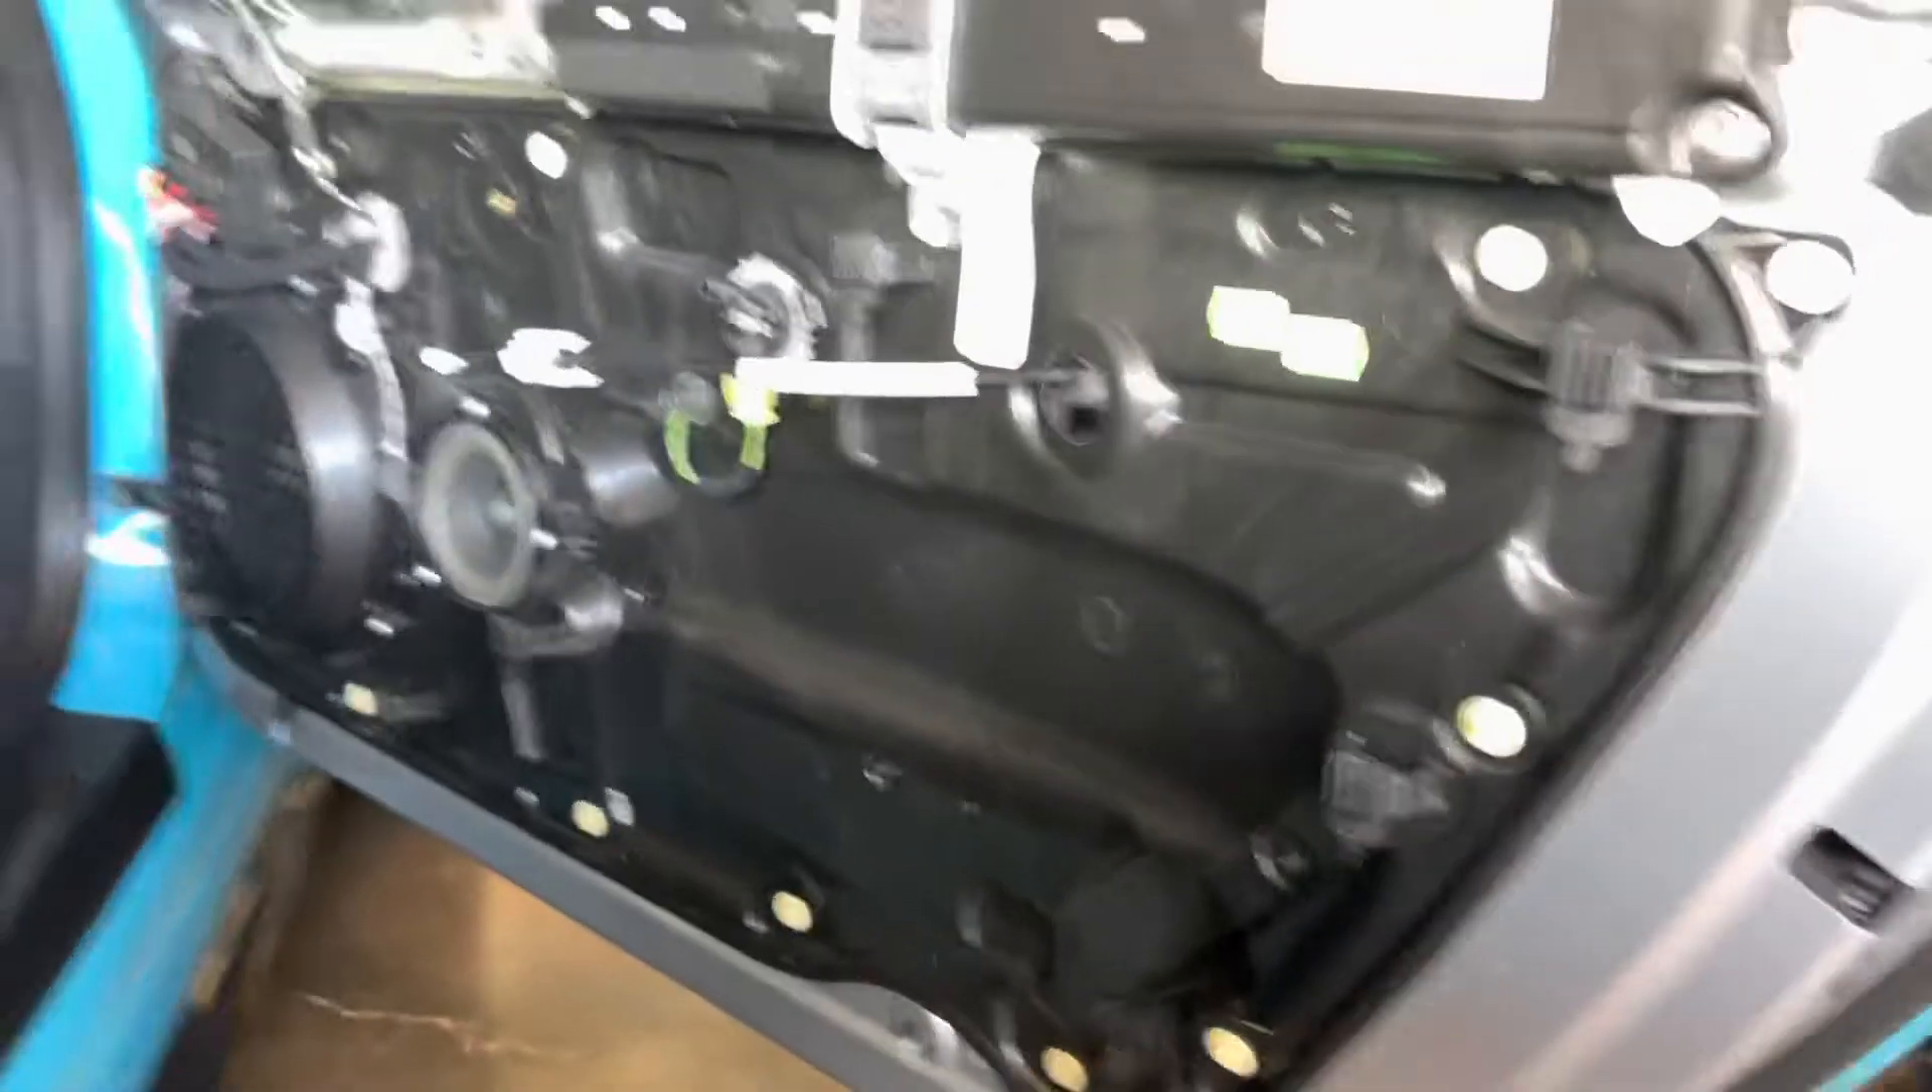So I got the door panel off it was pretty easy.